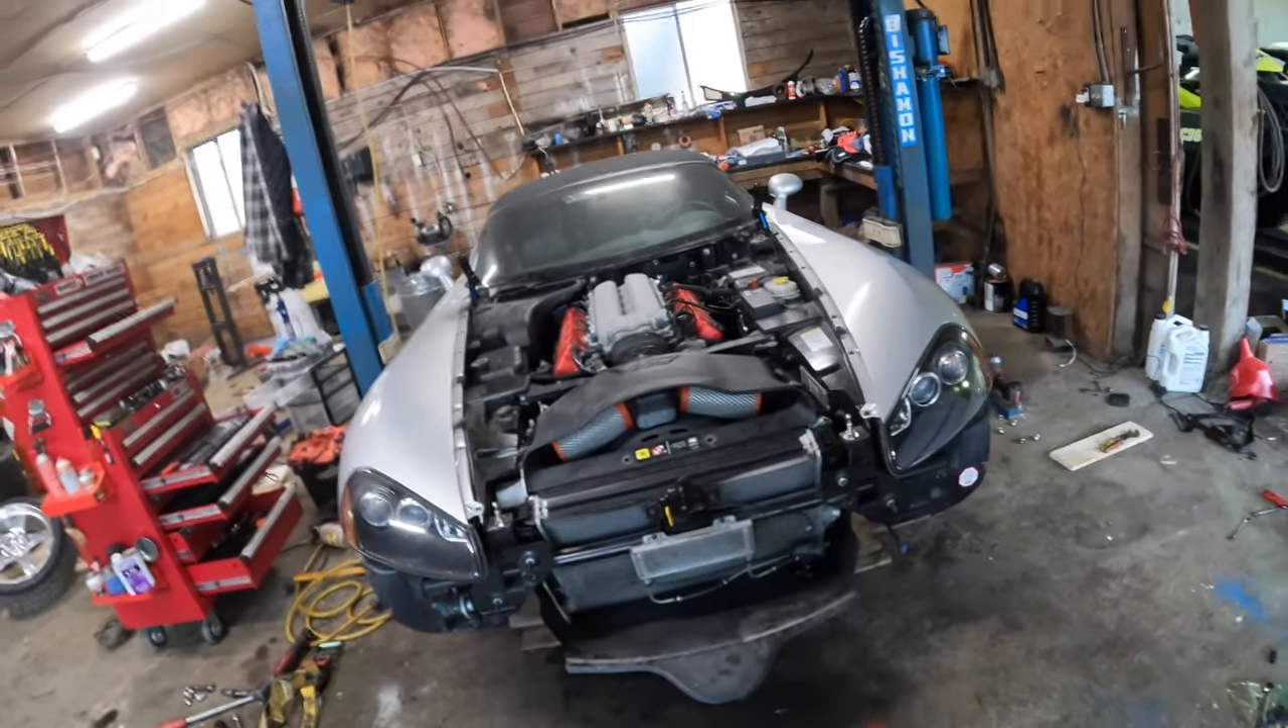Yeah, so moving along and then I can put the front end together, I just need to put the impact bar back on and the bumper and that'll be that.